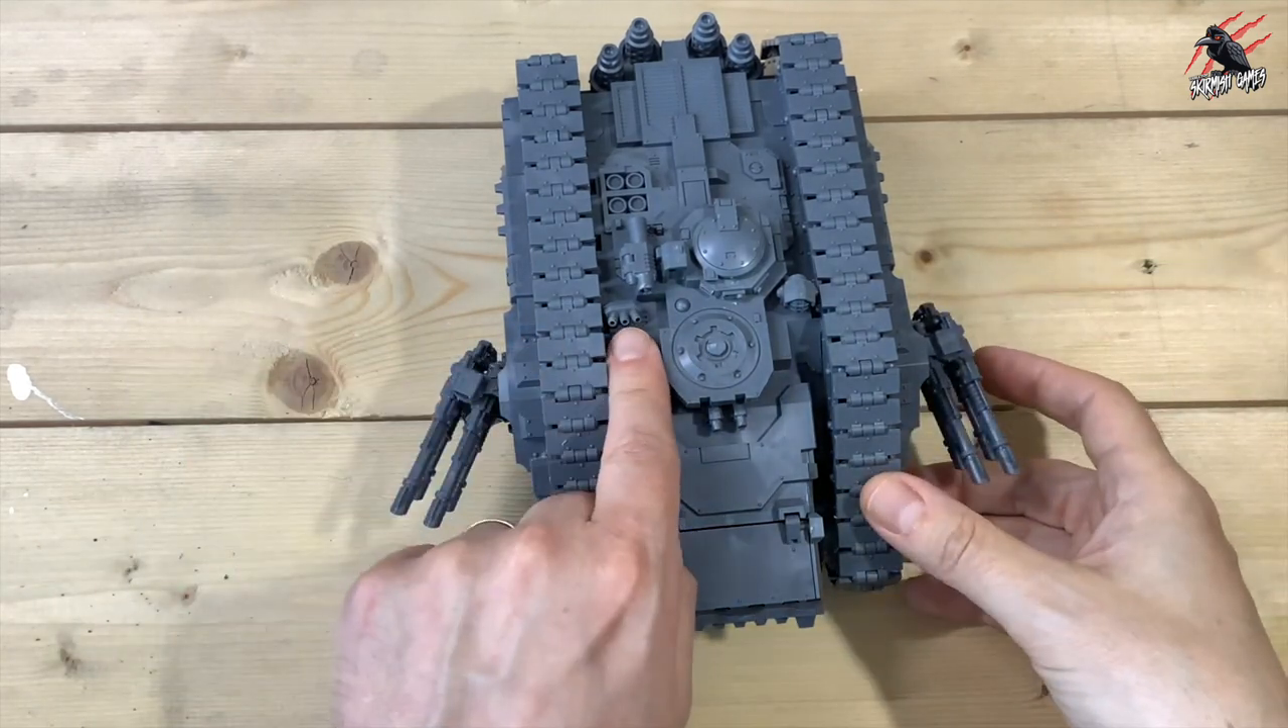Here's my land raider spartan all assembled now.